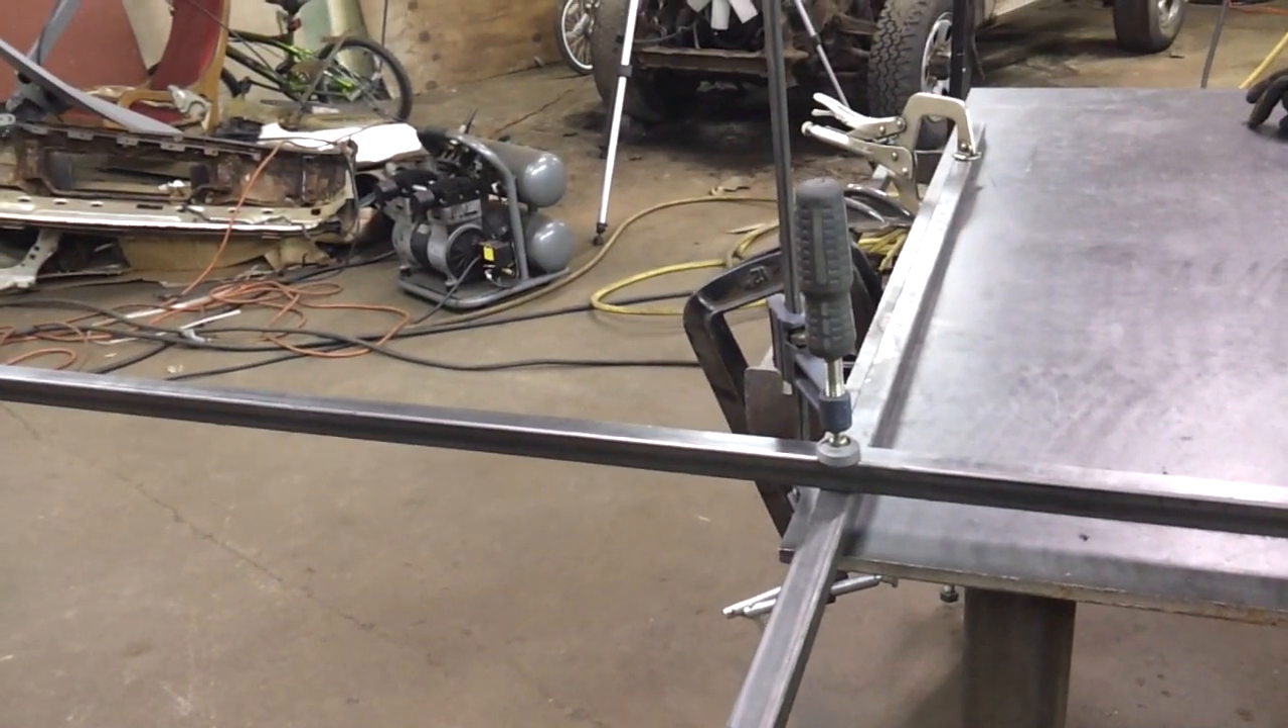This clamp is clamped to the table, the edge of the table and the two pieces.